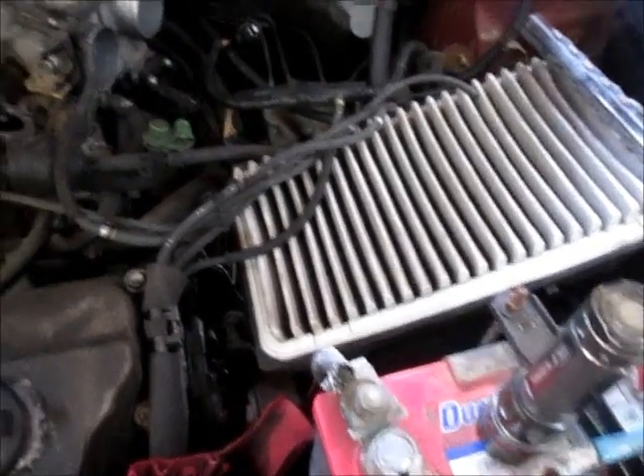To make things simpler I went ahead and removed the top half of the air box.